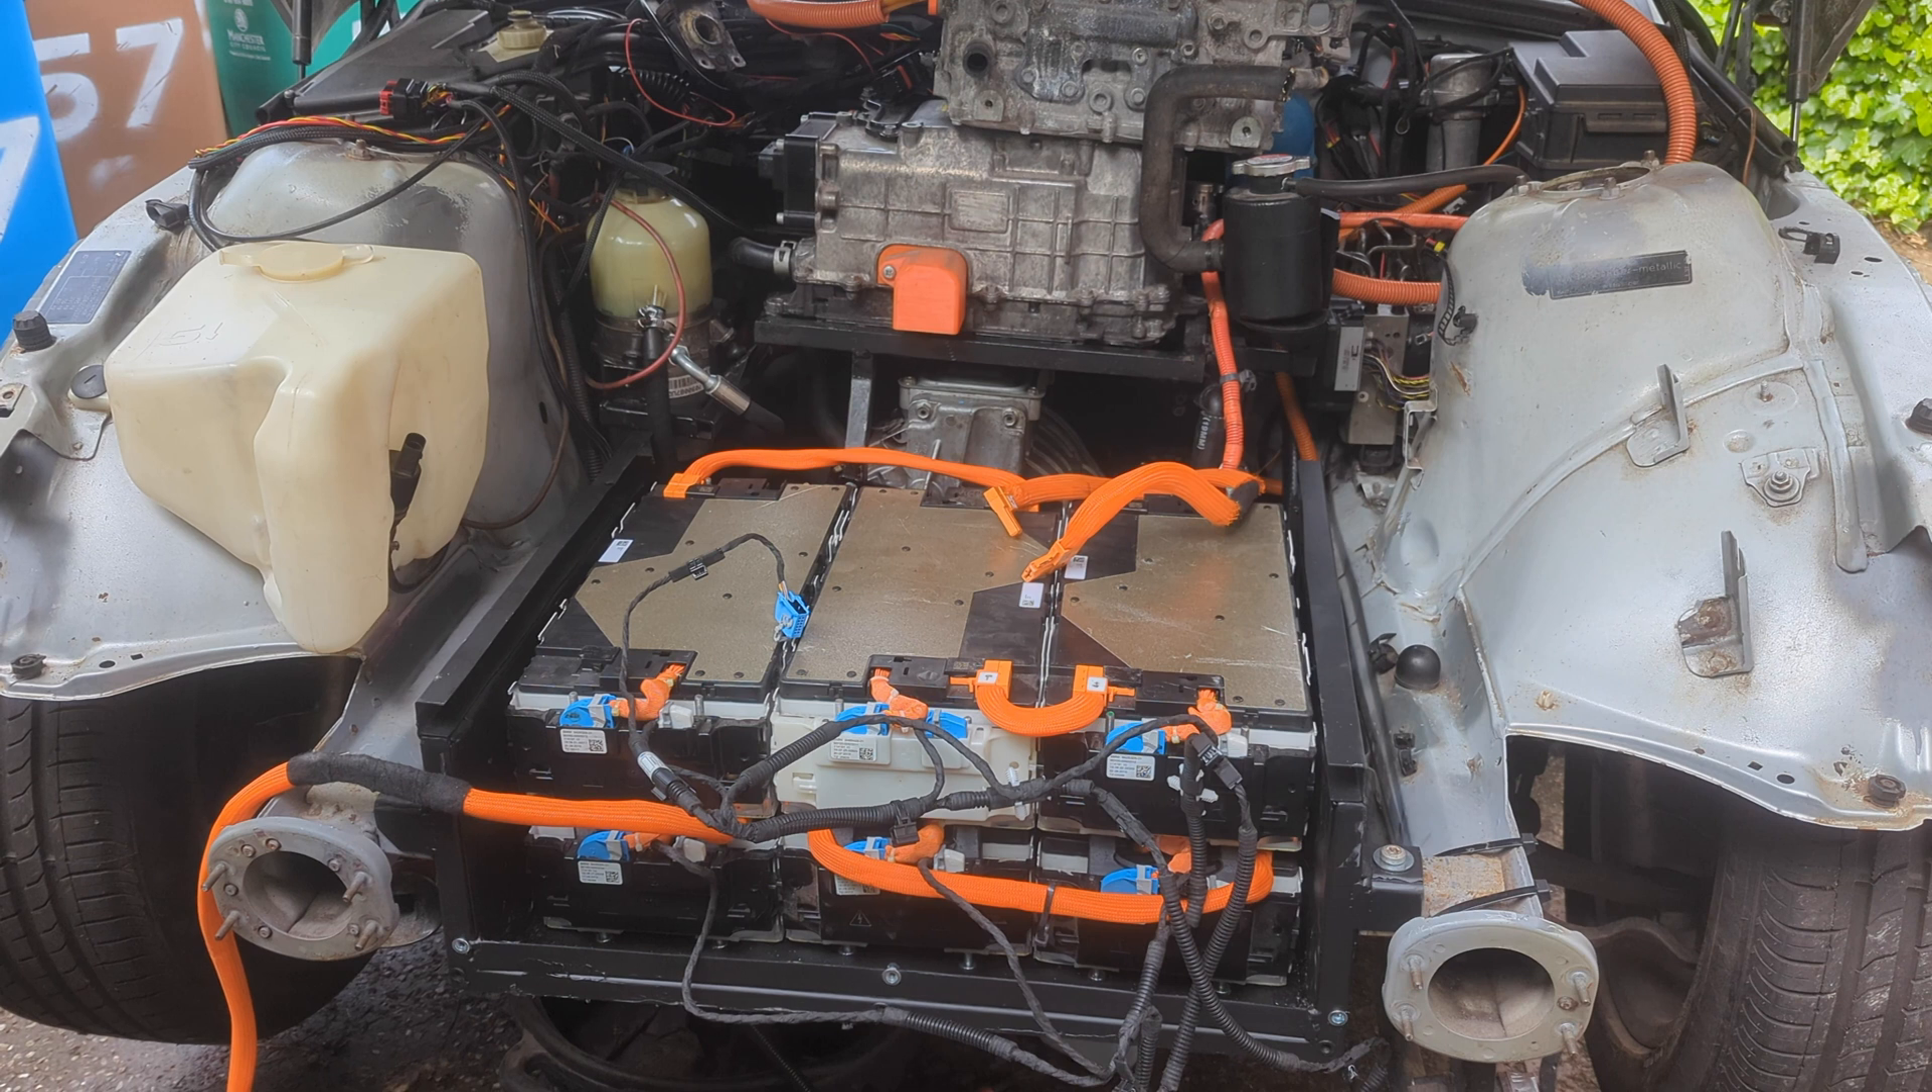Battery pack in and semi-wired. As you can see, I've left a couple disconnected.